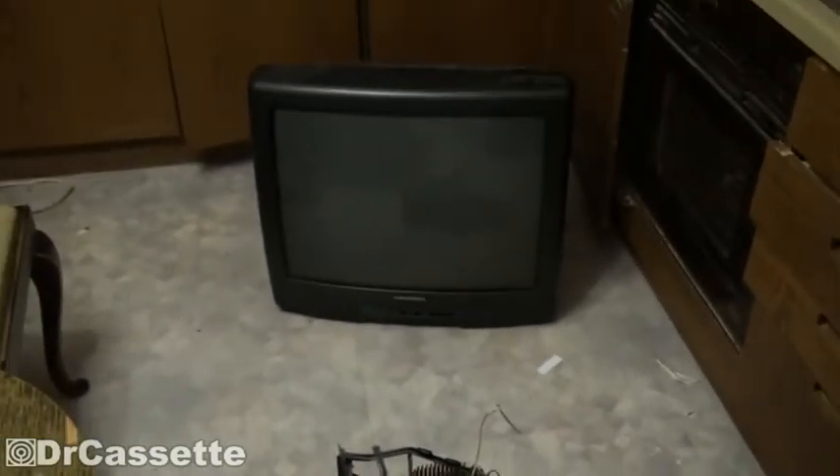And there we have the television all back together. Minus a few parts.